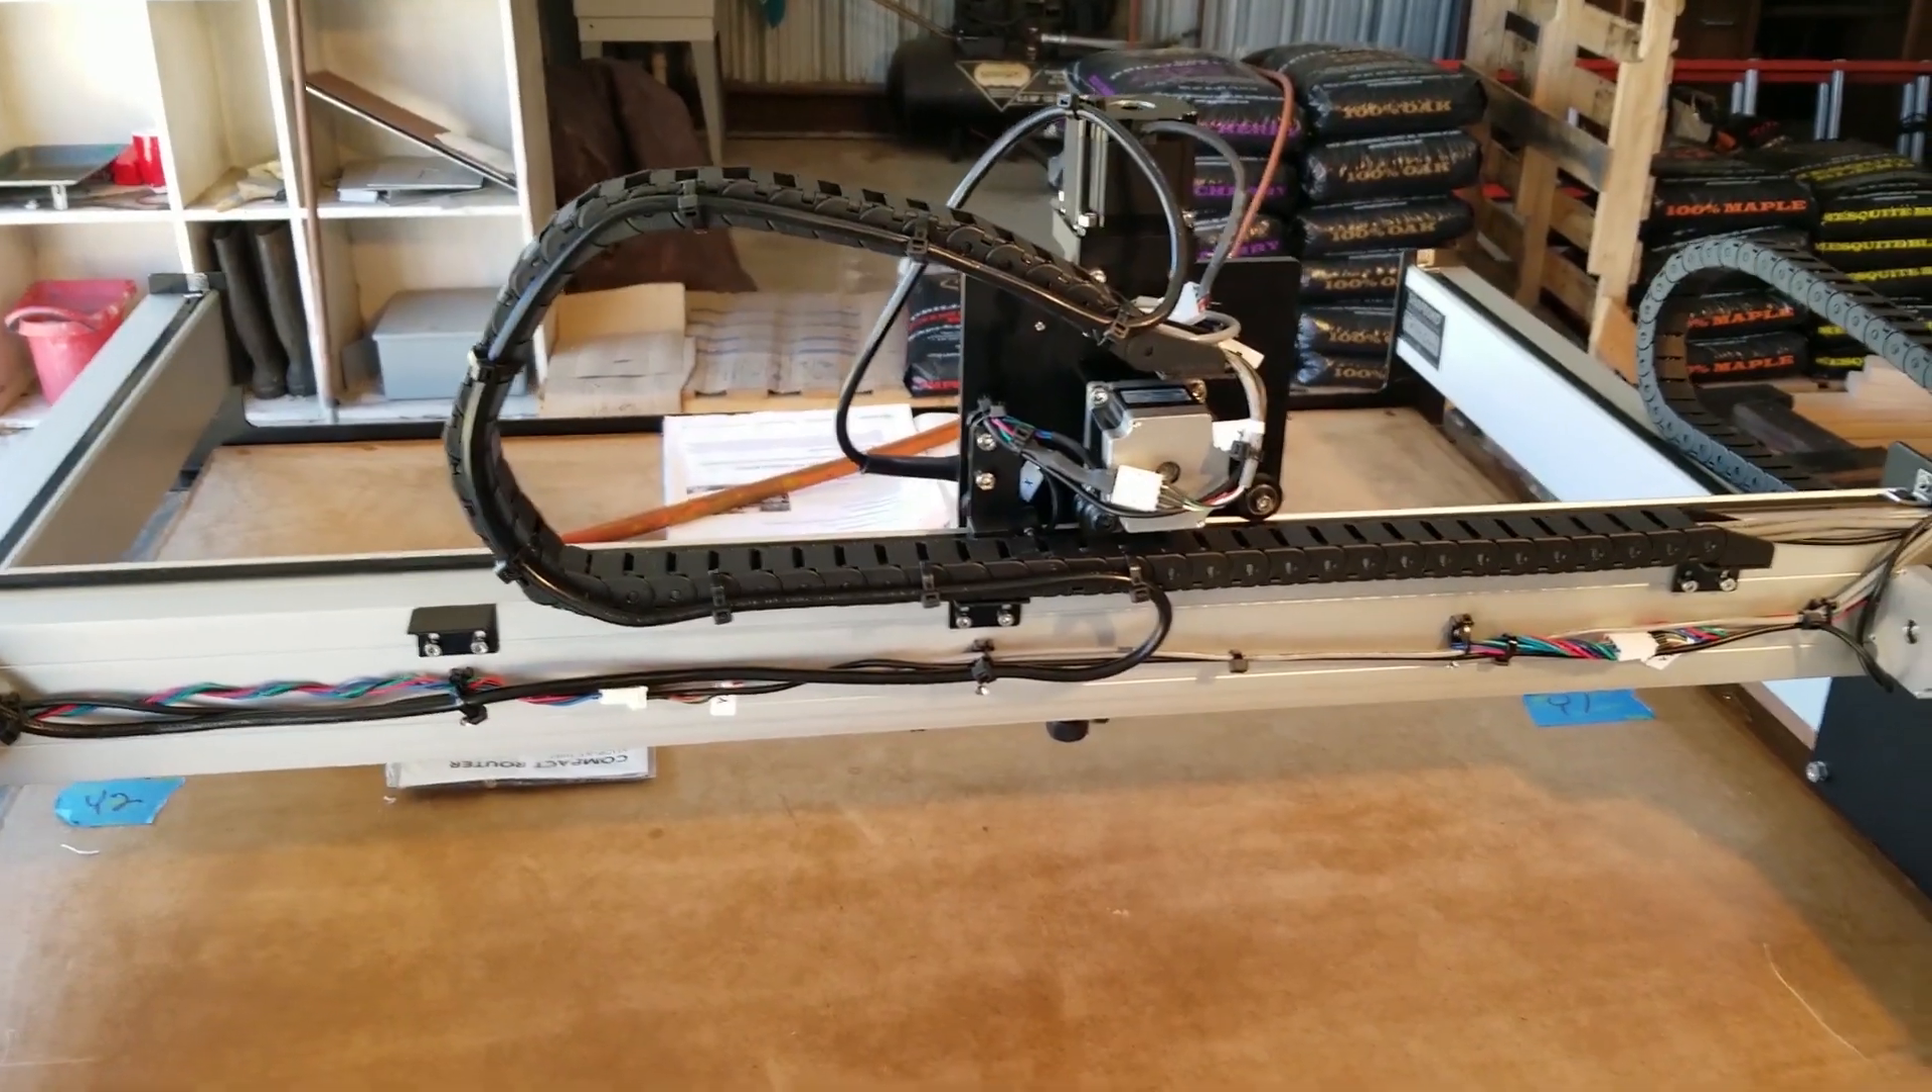Cable management is done. And it's pretty good.